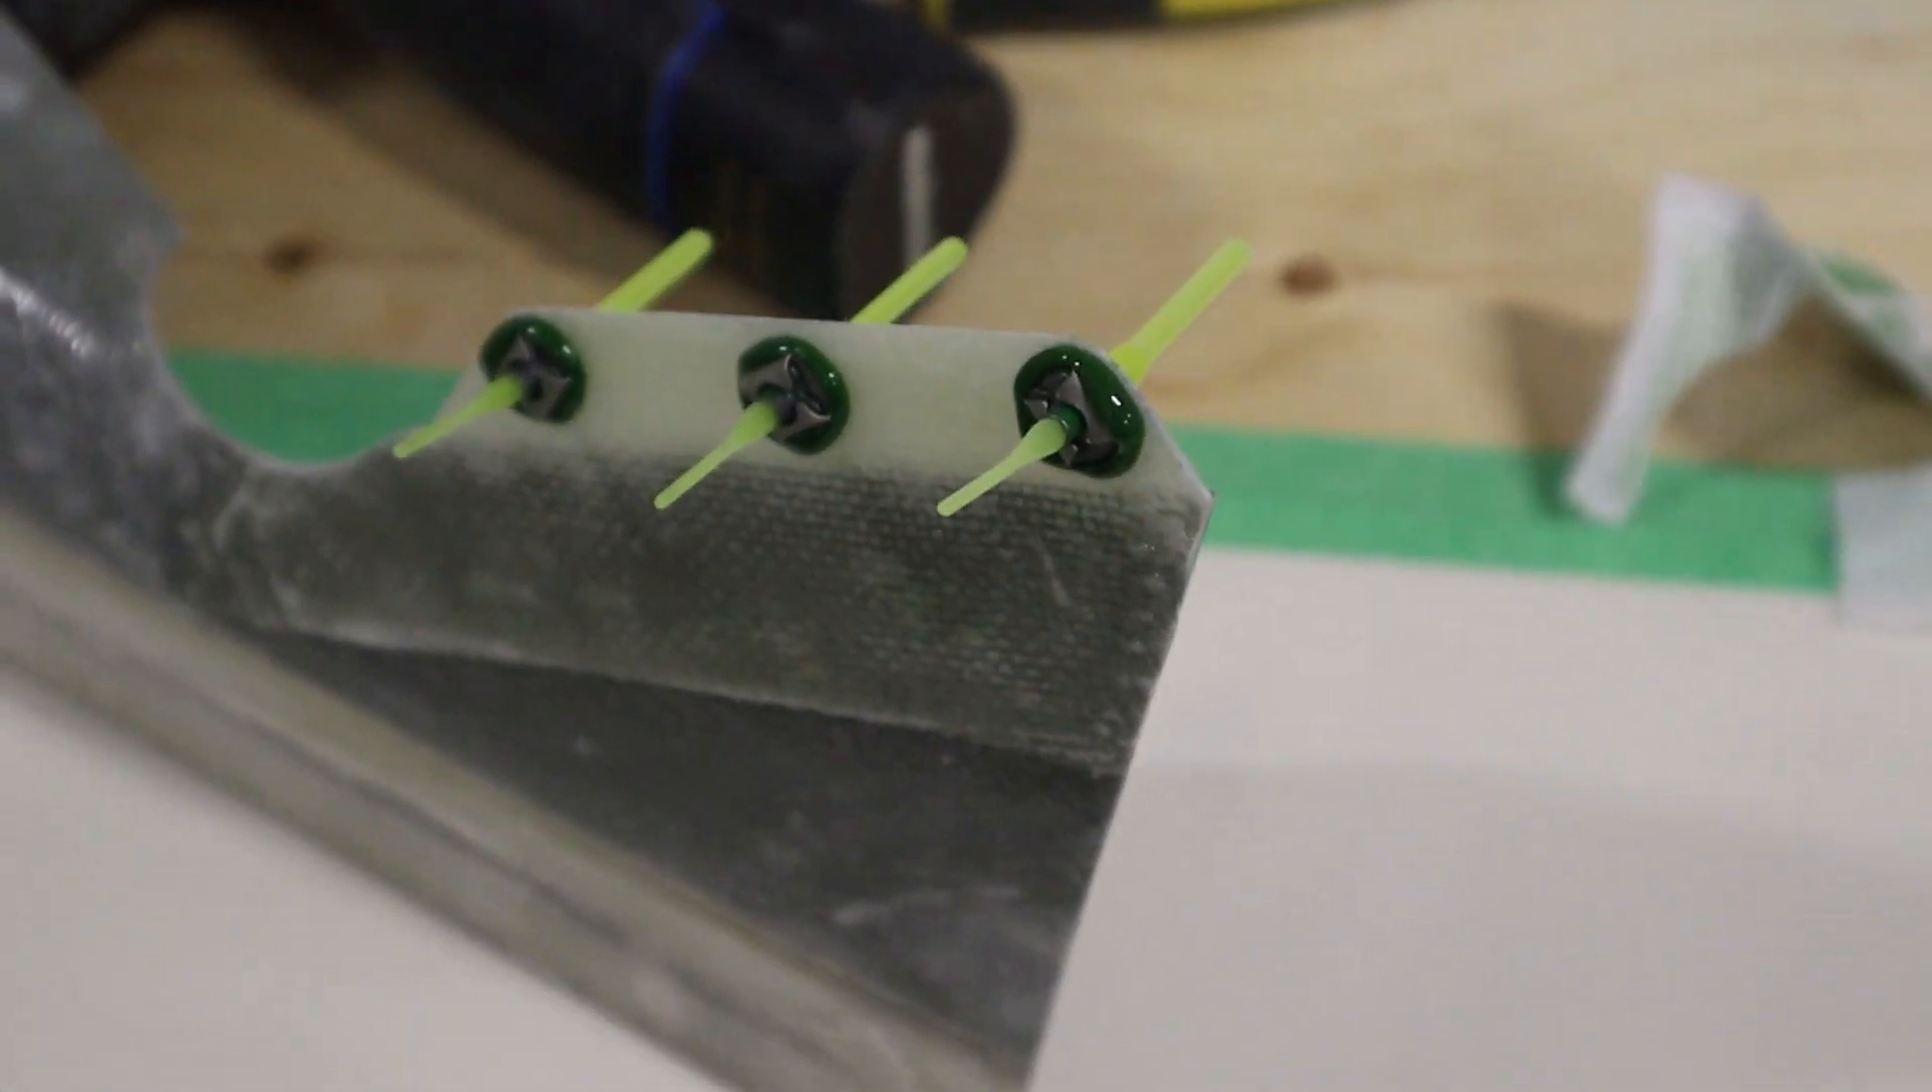So that's what it should look like all said and done the nut plates in place.